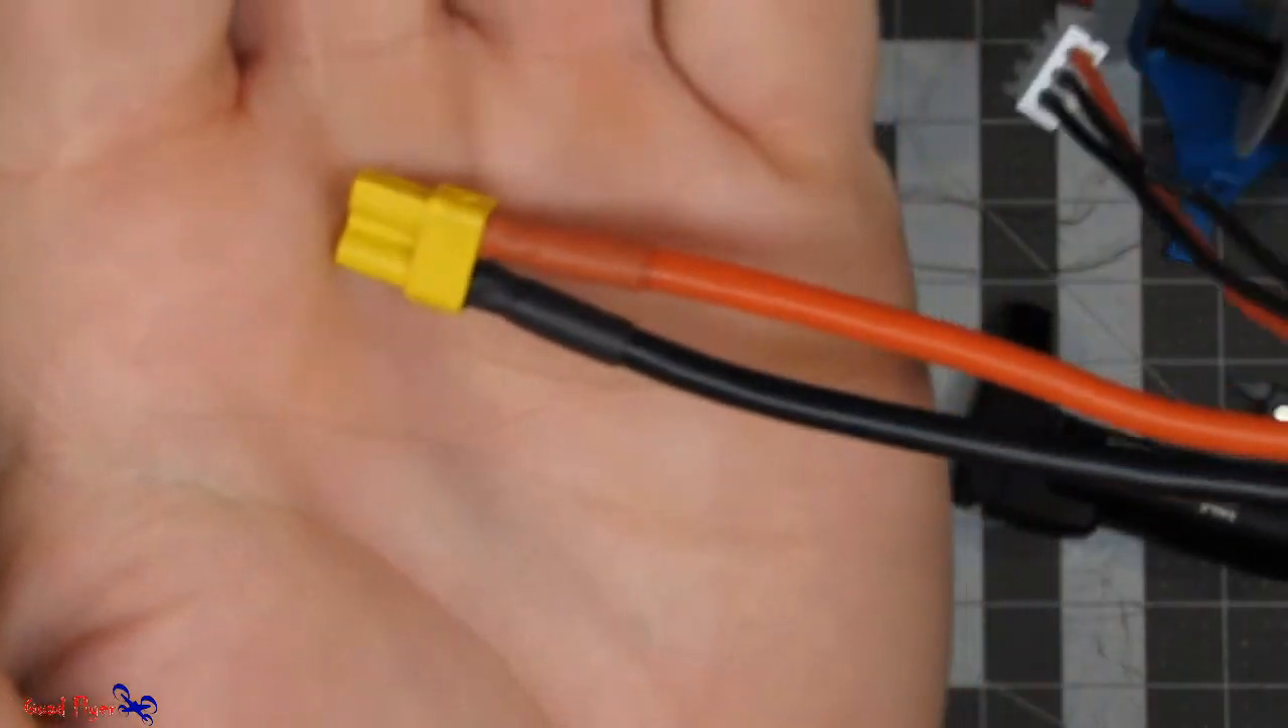We've got our XT30 connector soldered onto the lead of my 2S LiPo.